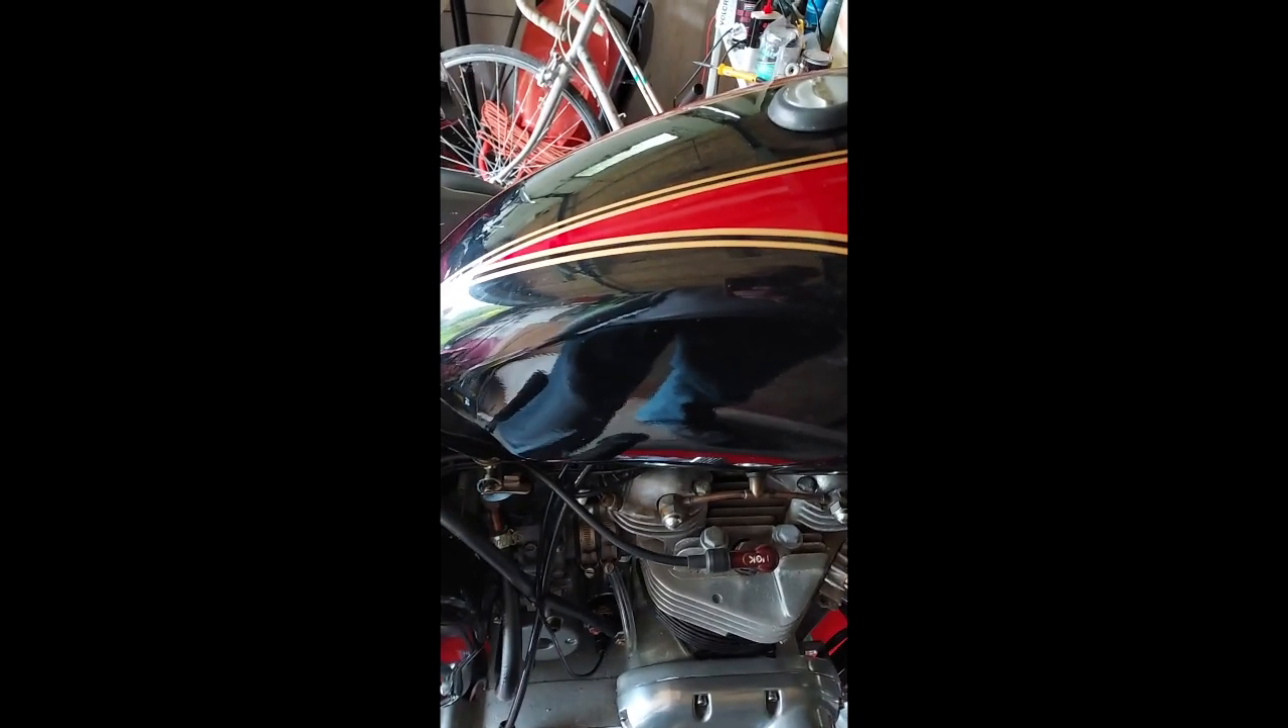Here we are in the garage again and the tank's back on.